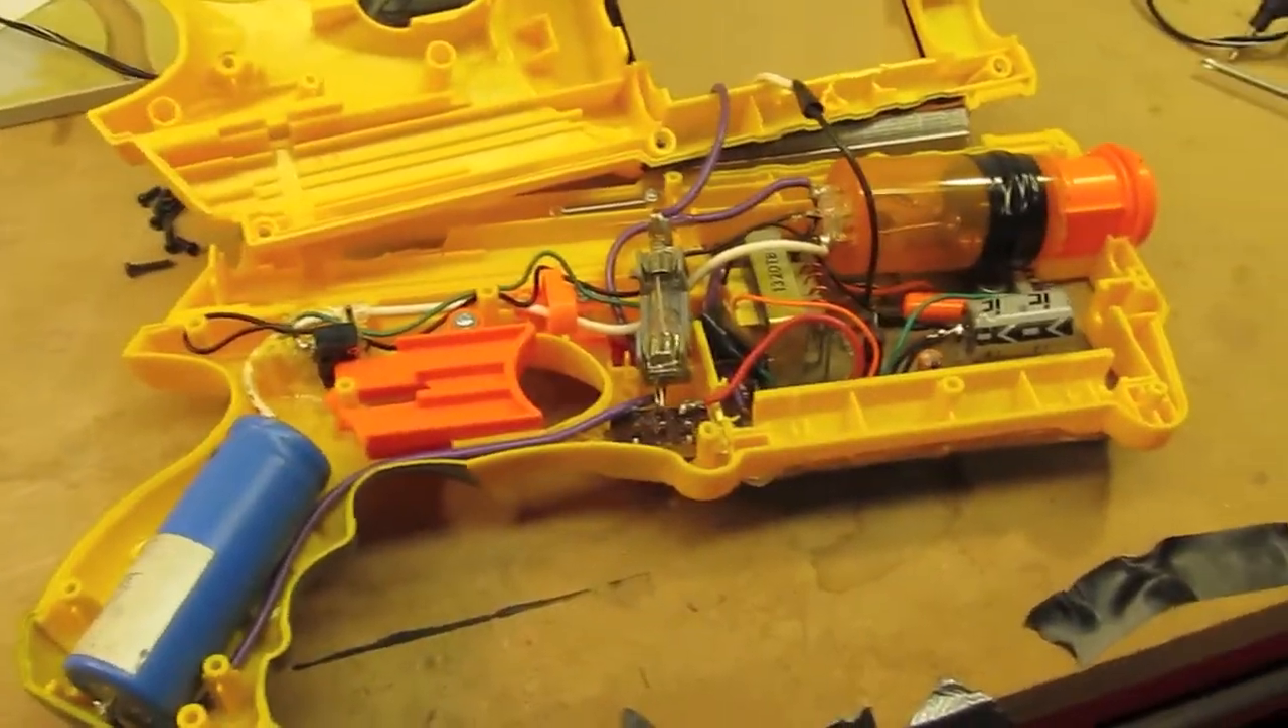Case is off and here are the internals.